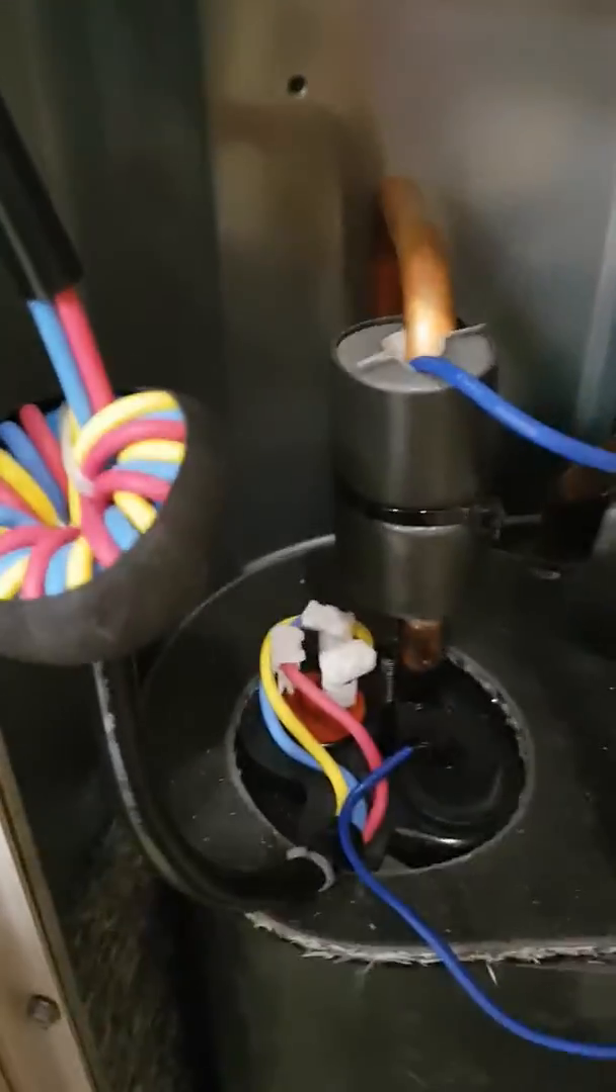Now I've got the lid off you can see very clearly how the cables go.